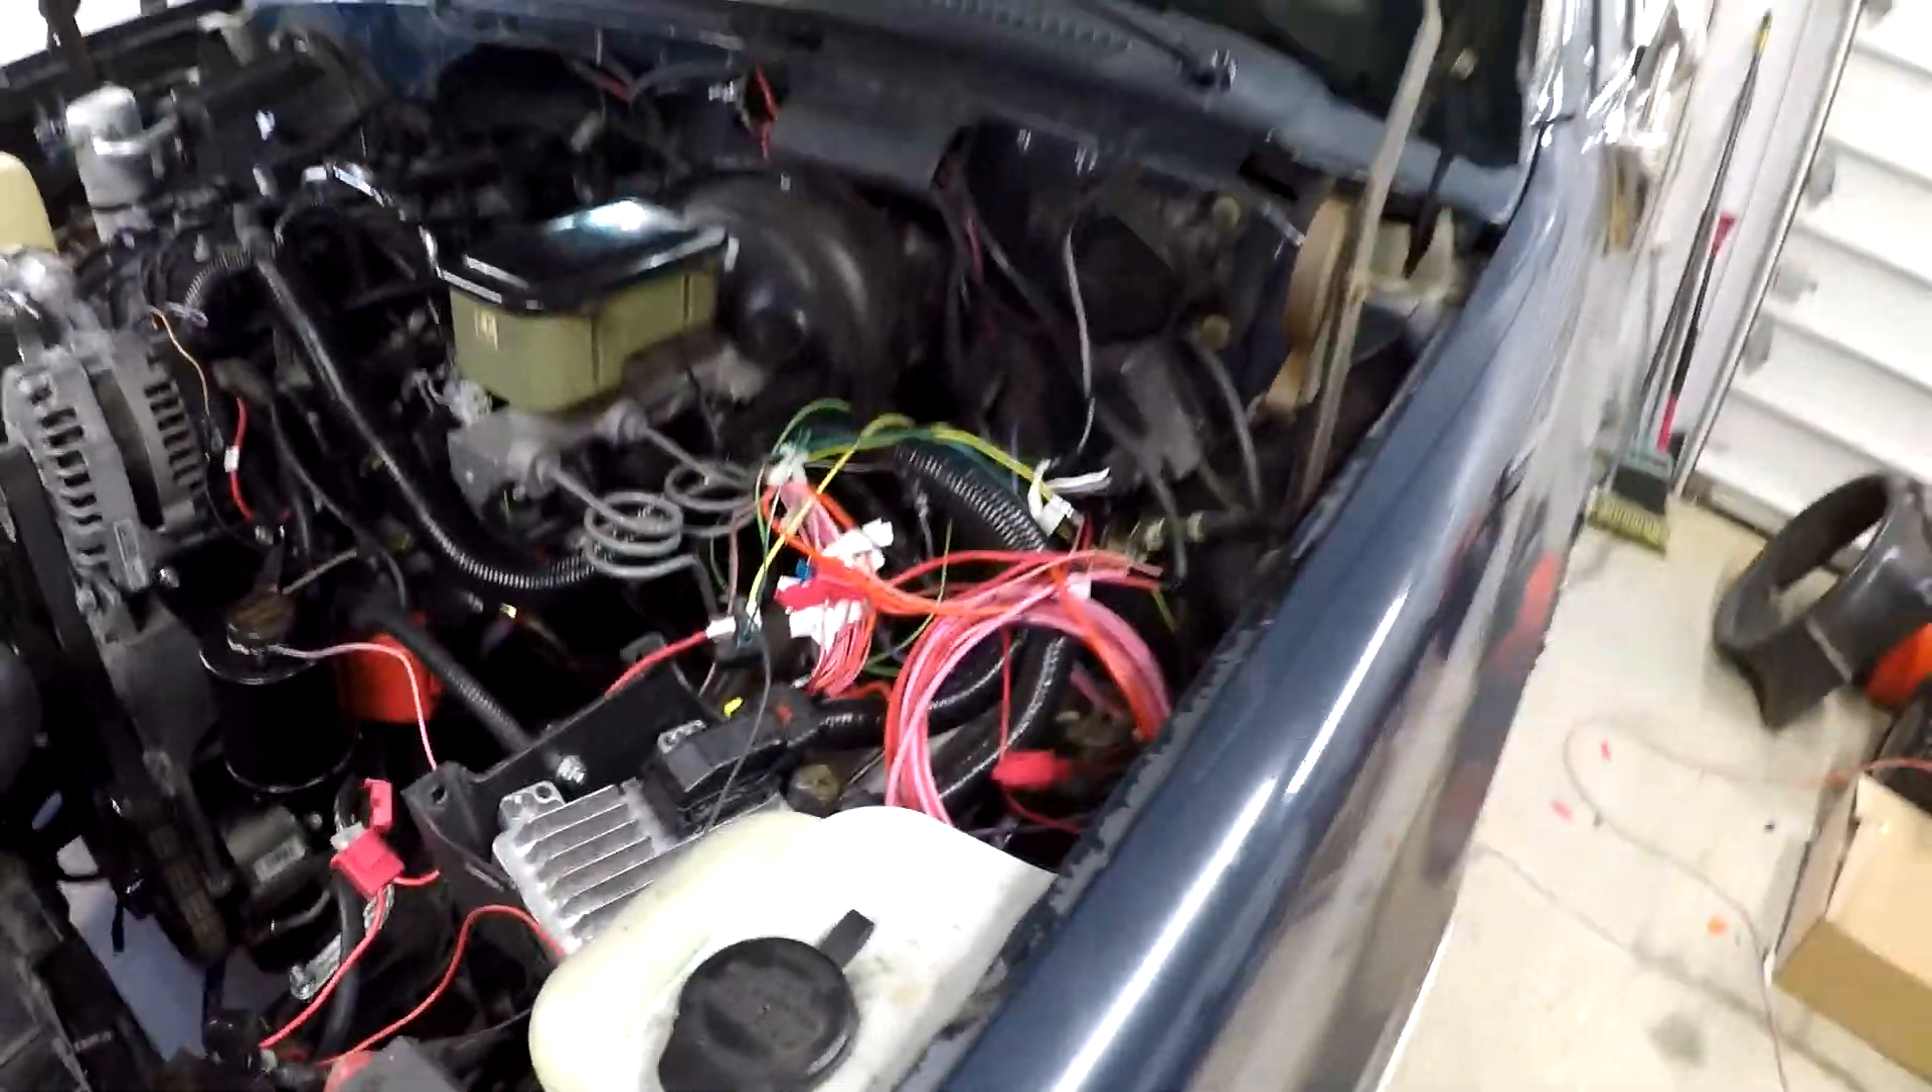The wiring is still a mess because my relay box still hasn't shown up.